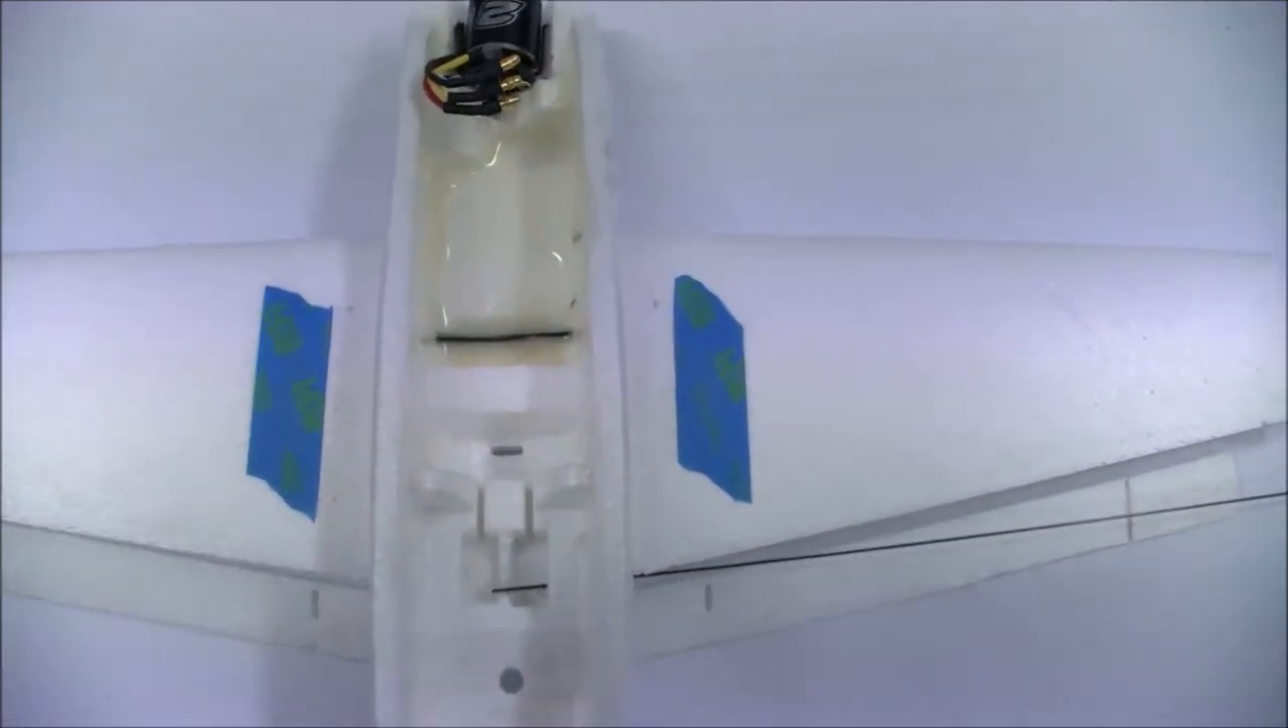What I've done here I've taped up the holes on top of the wing.